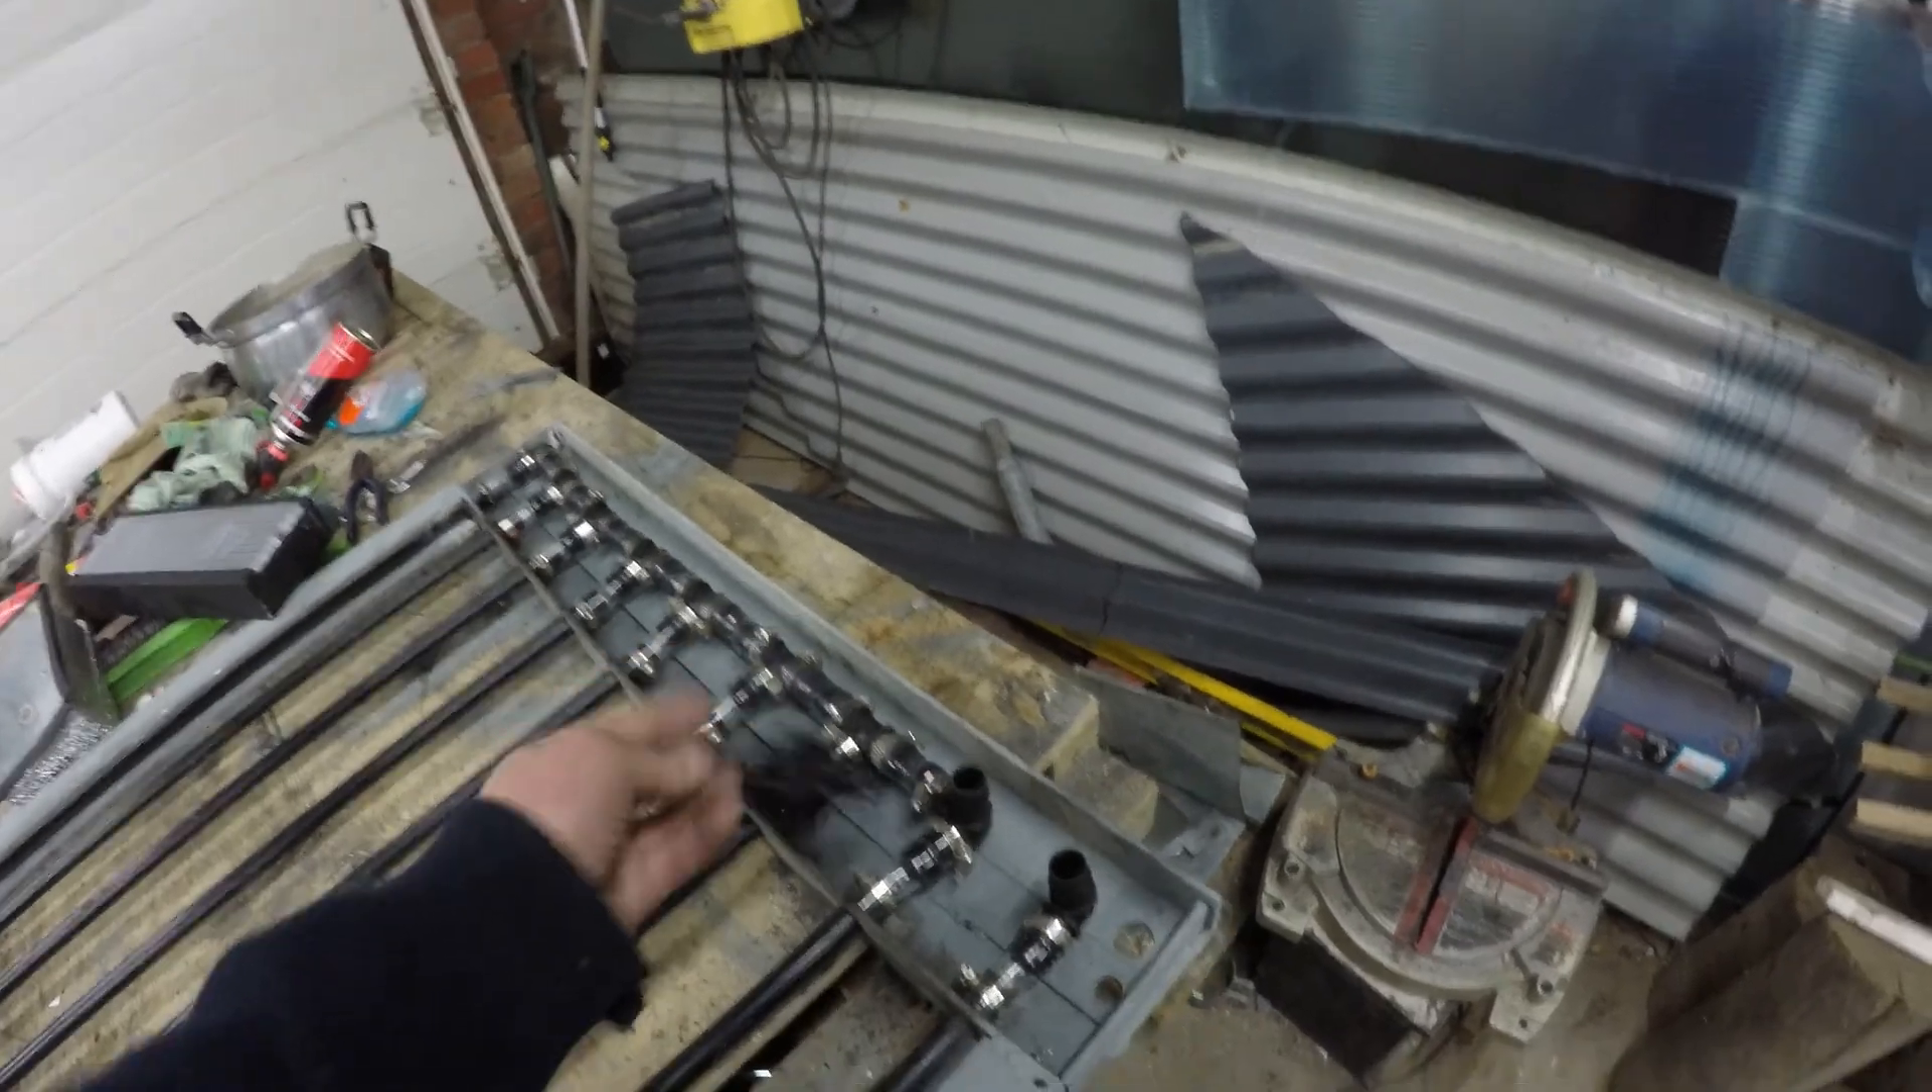I might put a metal cover on top of these, just to stop all the dirt and all that from the compost getting in here among these pipes. But I haven't done that yet.